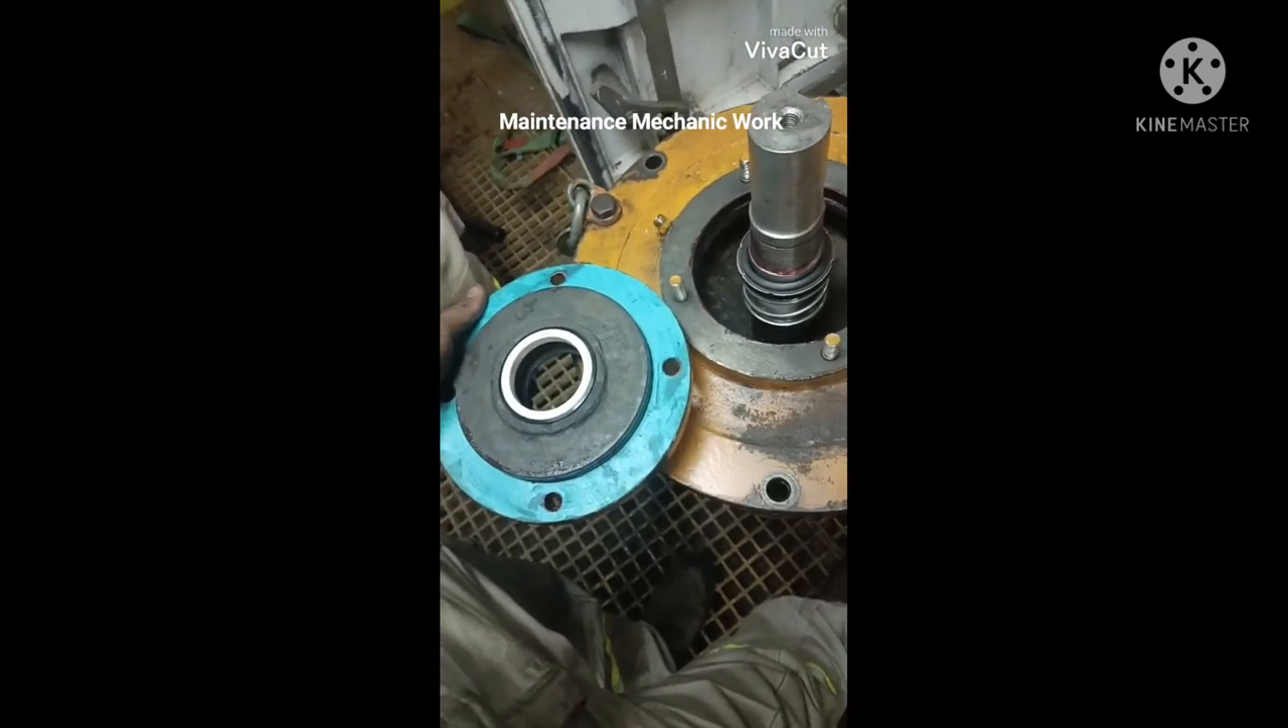सबसे पहले हाउजिंग में हमने shaft को fix कर लिया।